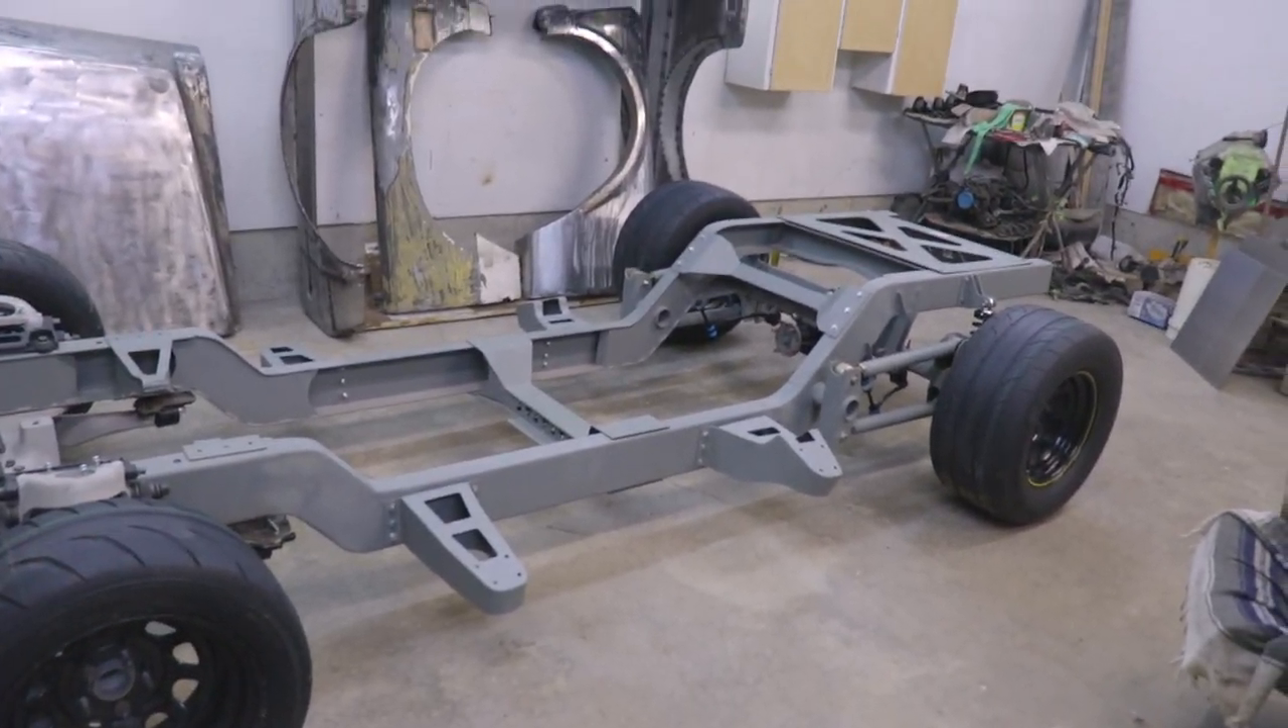The truck is completely disassembled. There's parts and pieces everywhere.